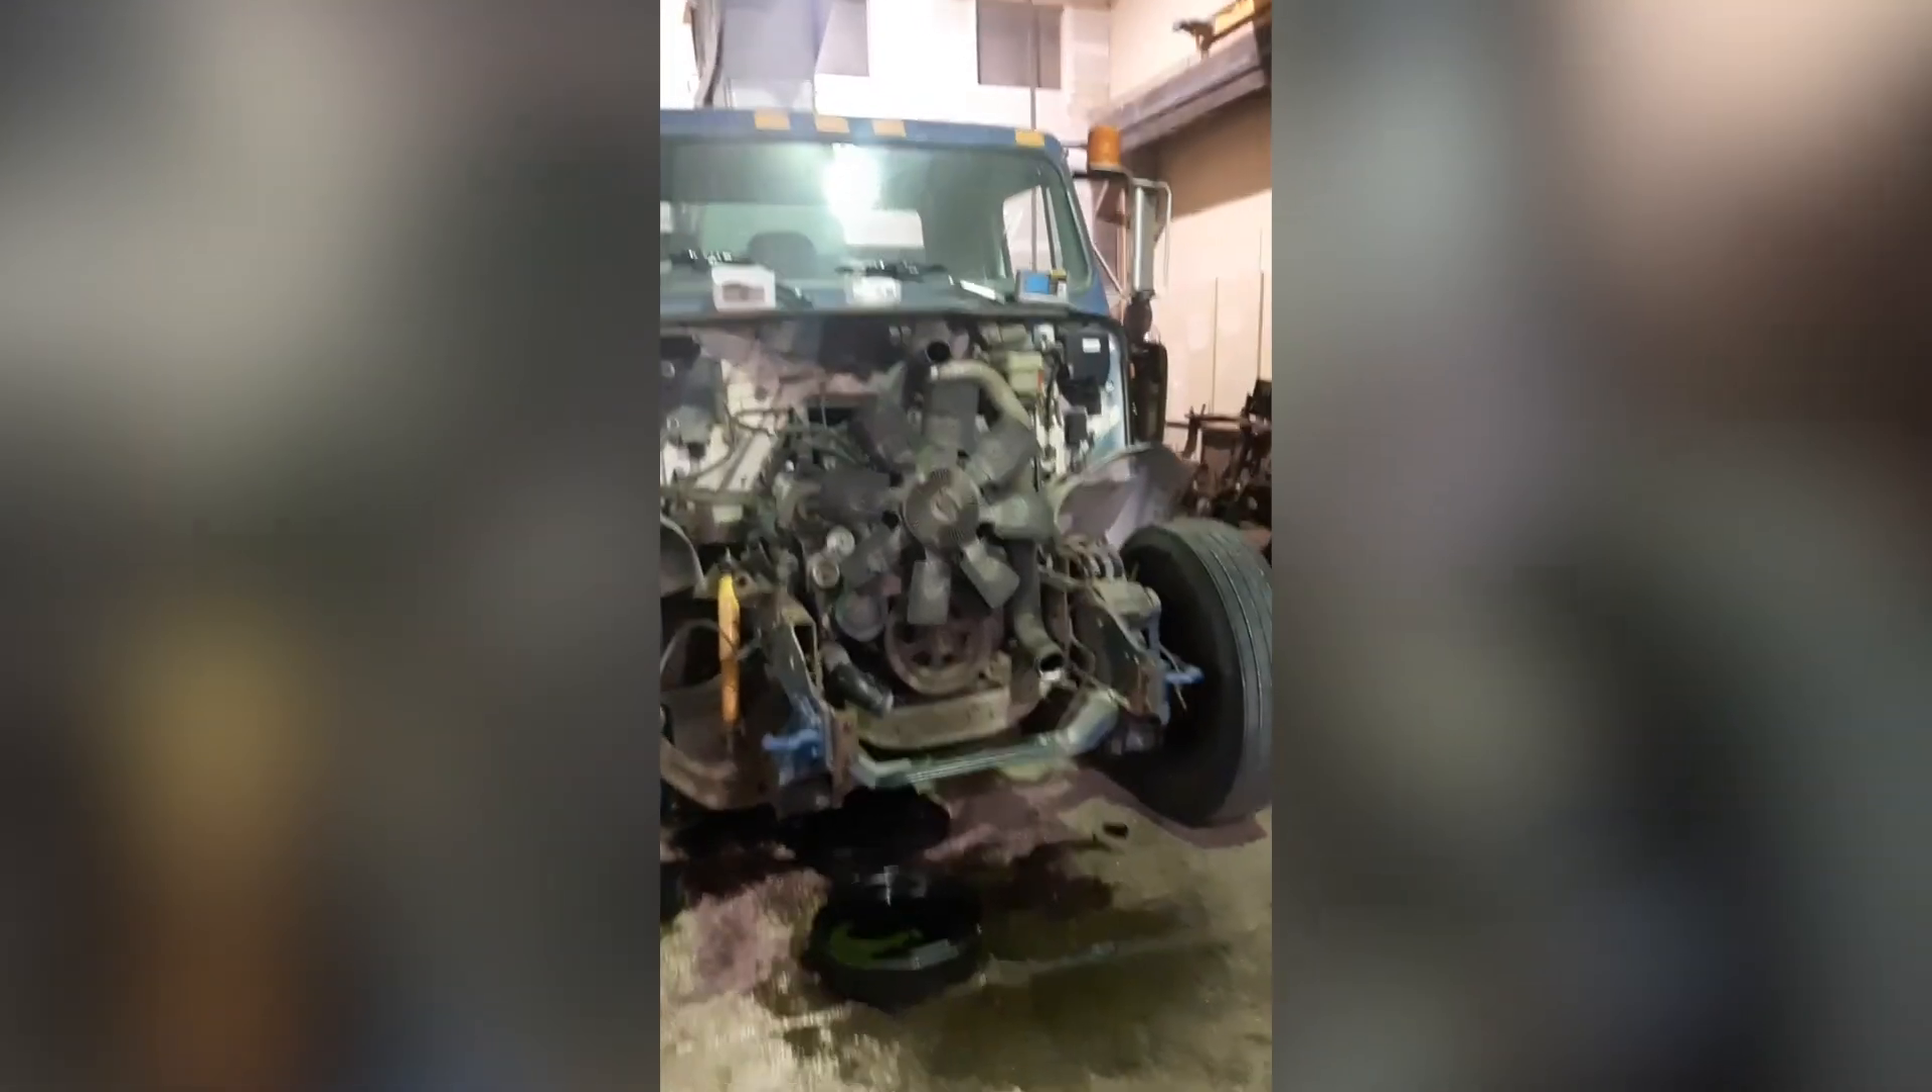Okay, we got the radiator pack off, which includes all of the shit that touches the front of the engine.